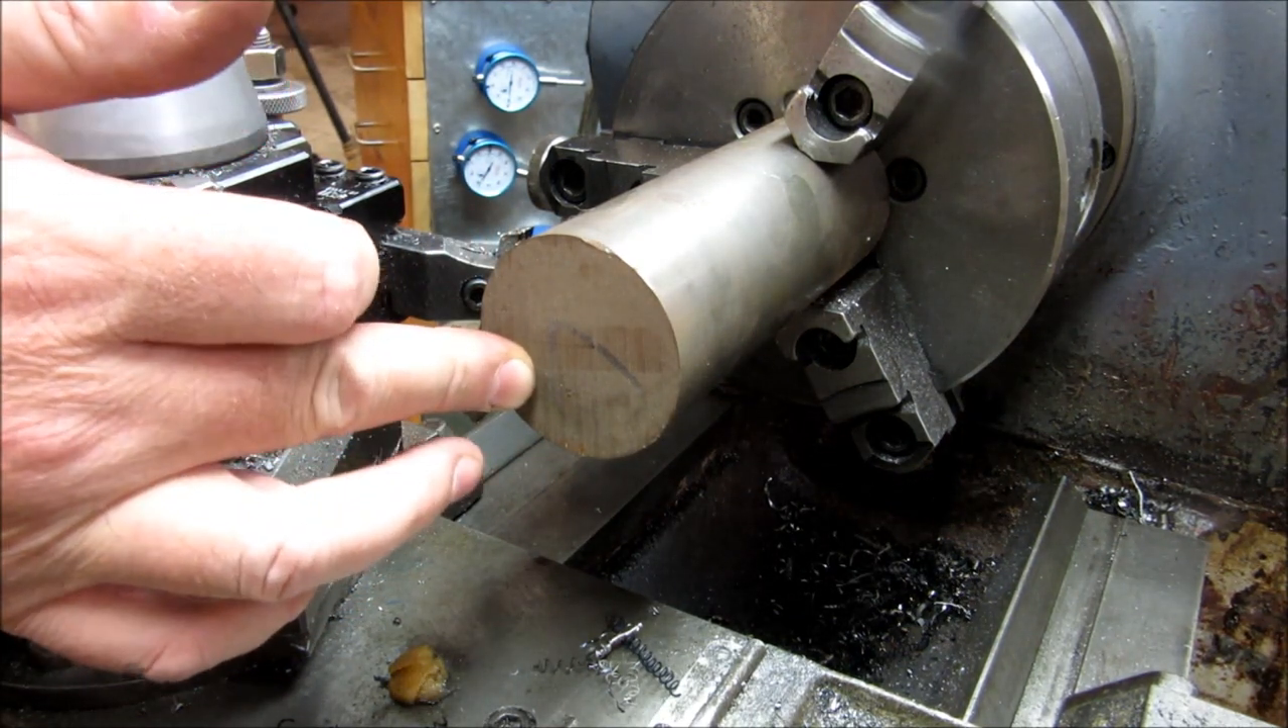Alright, we got our piece of stock in the lathe.